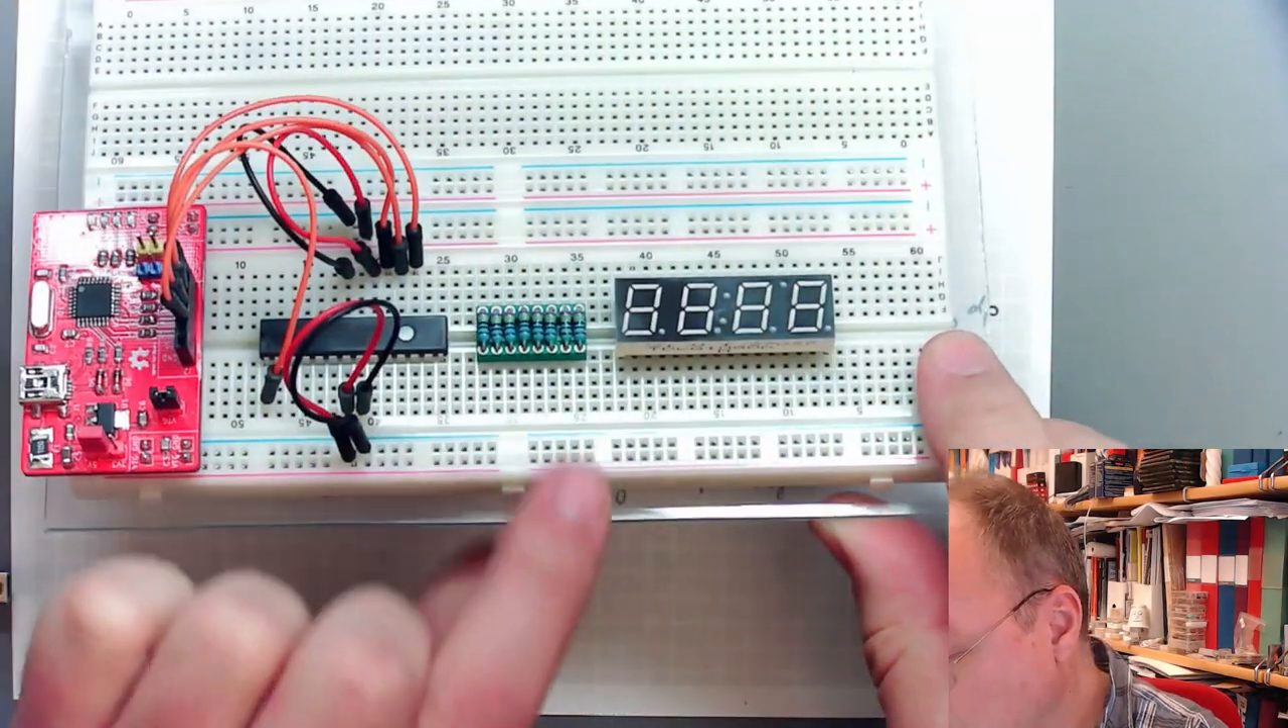So we have i have already connected the microcontroller to the programmer and i put in the resistor module here and the led module here.